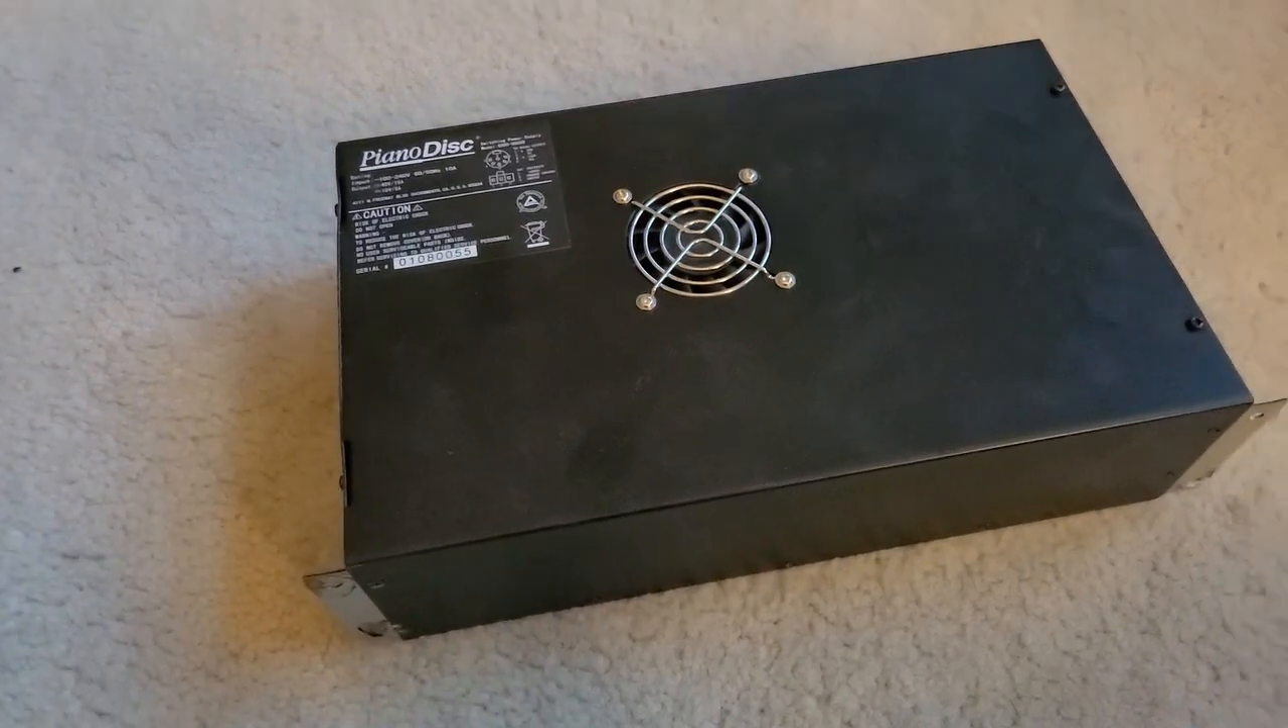Okay so we have our piano disc power supply removed from piano now and the model number on this power supply is 8000-00009.